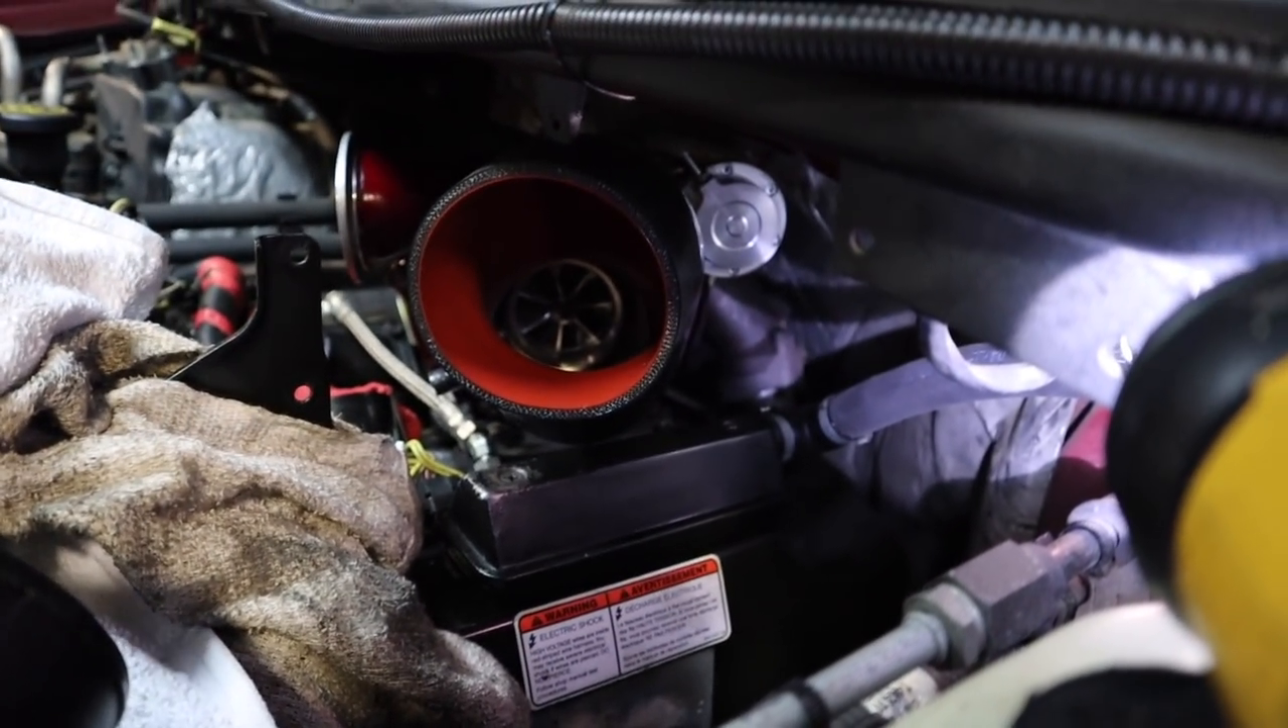We got the turbo in back there.